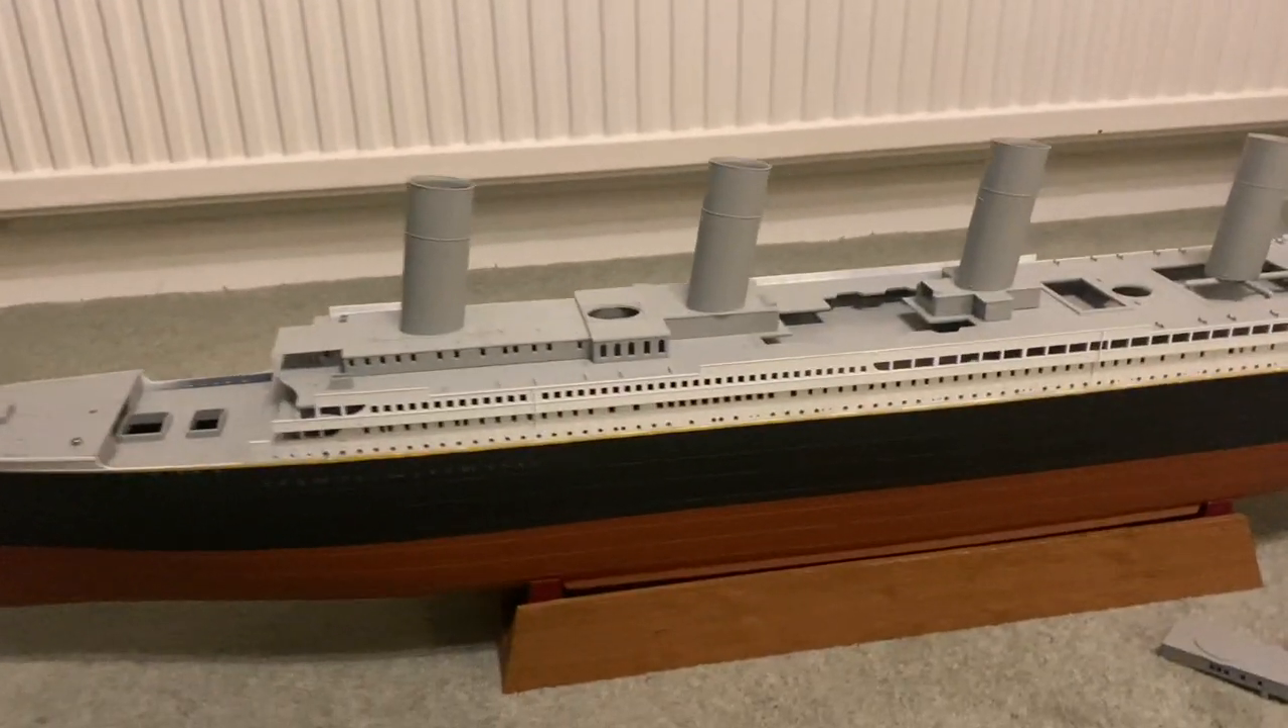So I've just built up my decks again, and you can see this time I've done it so that I can position the funnels on the boat.